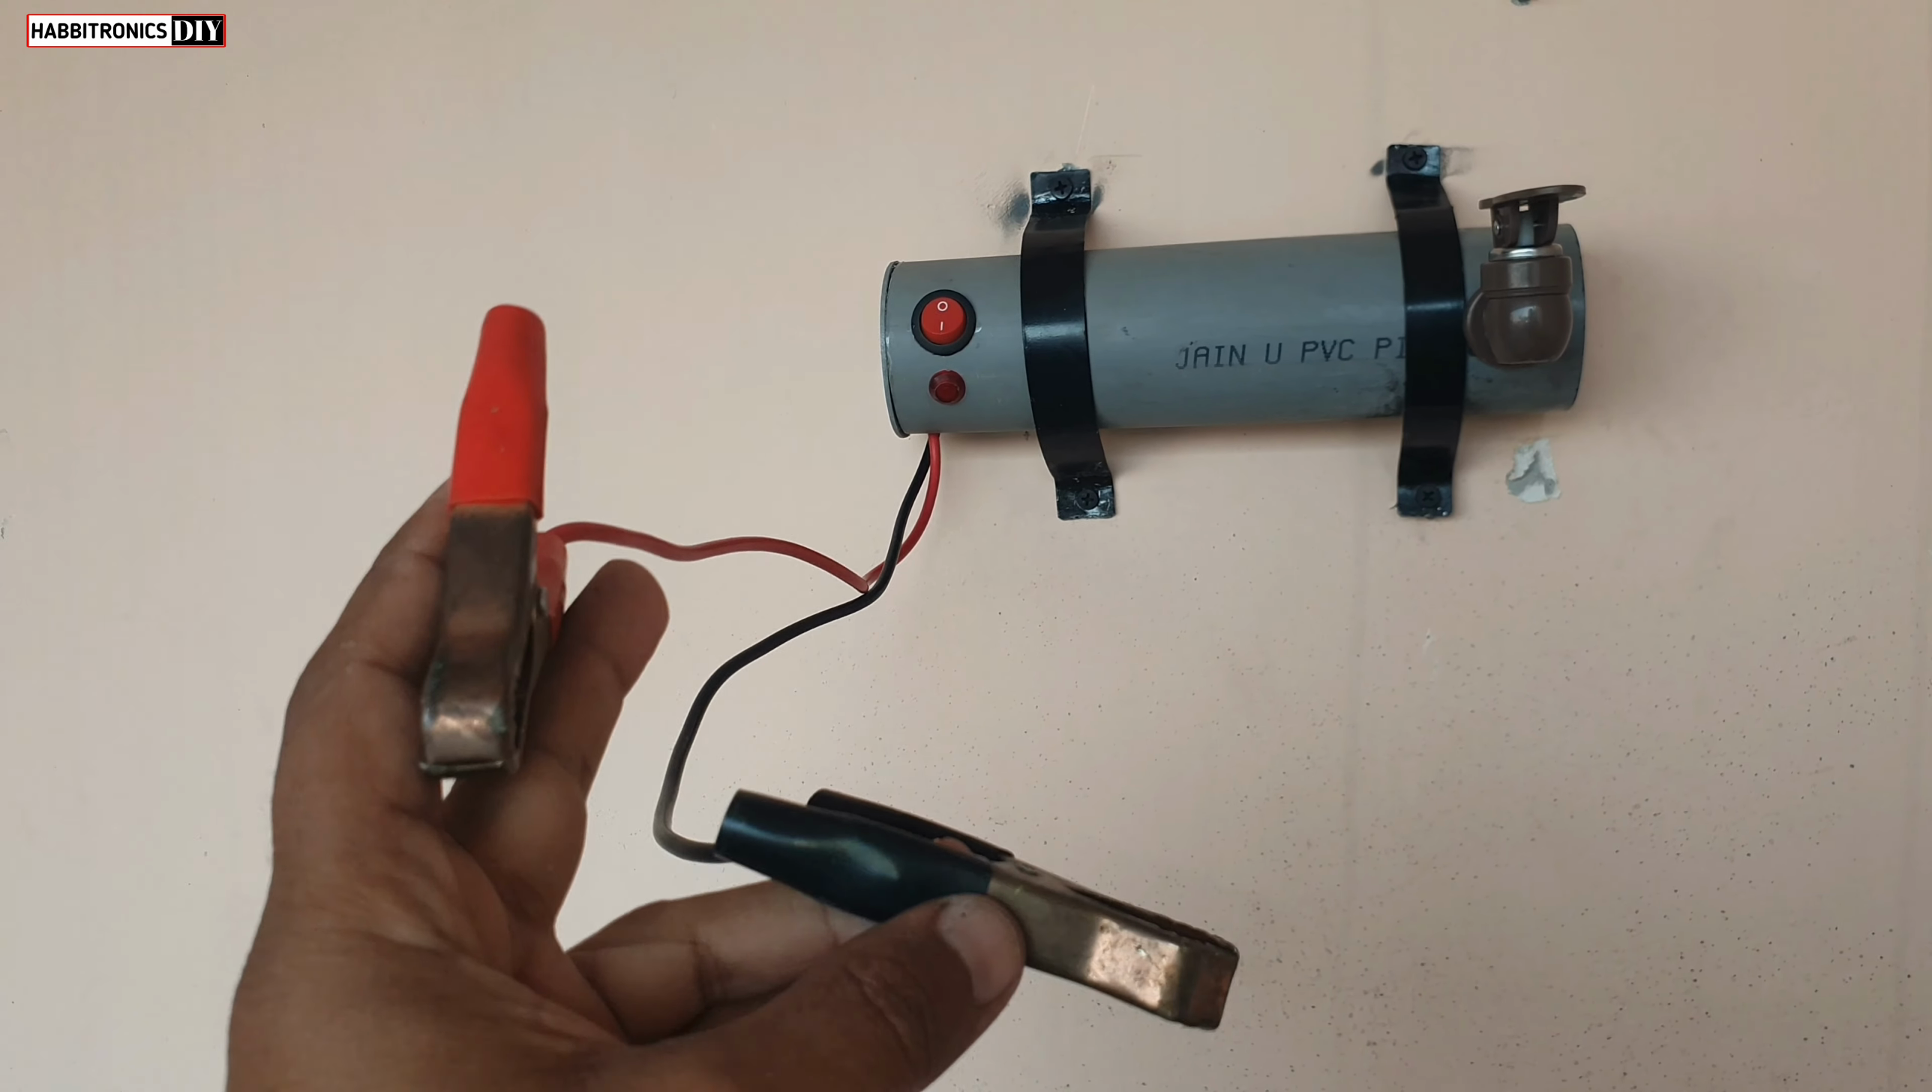यहां पर मैंने जो positive और negative के लिए दो crocodile clips भी यहां पर लगा दी है।